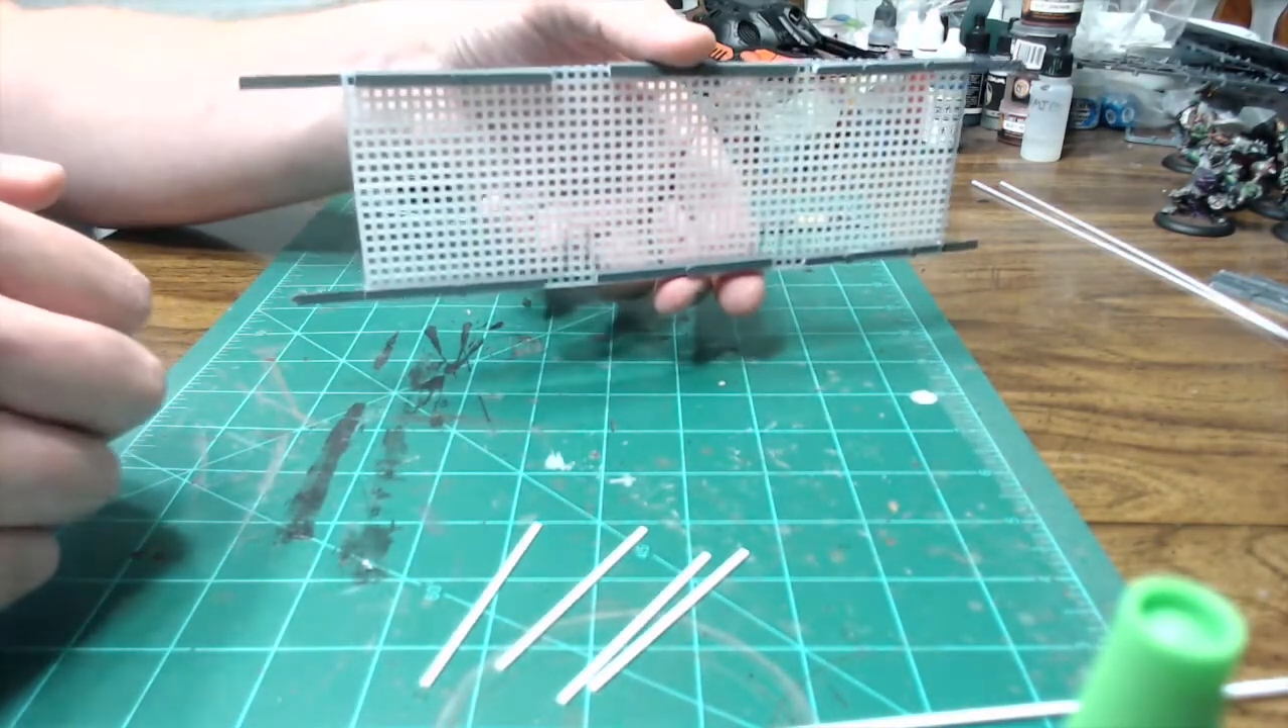All right, so now that our frame is glued on, you can see we've got the bottom there and we've got the top.